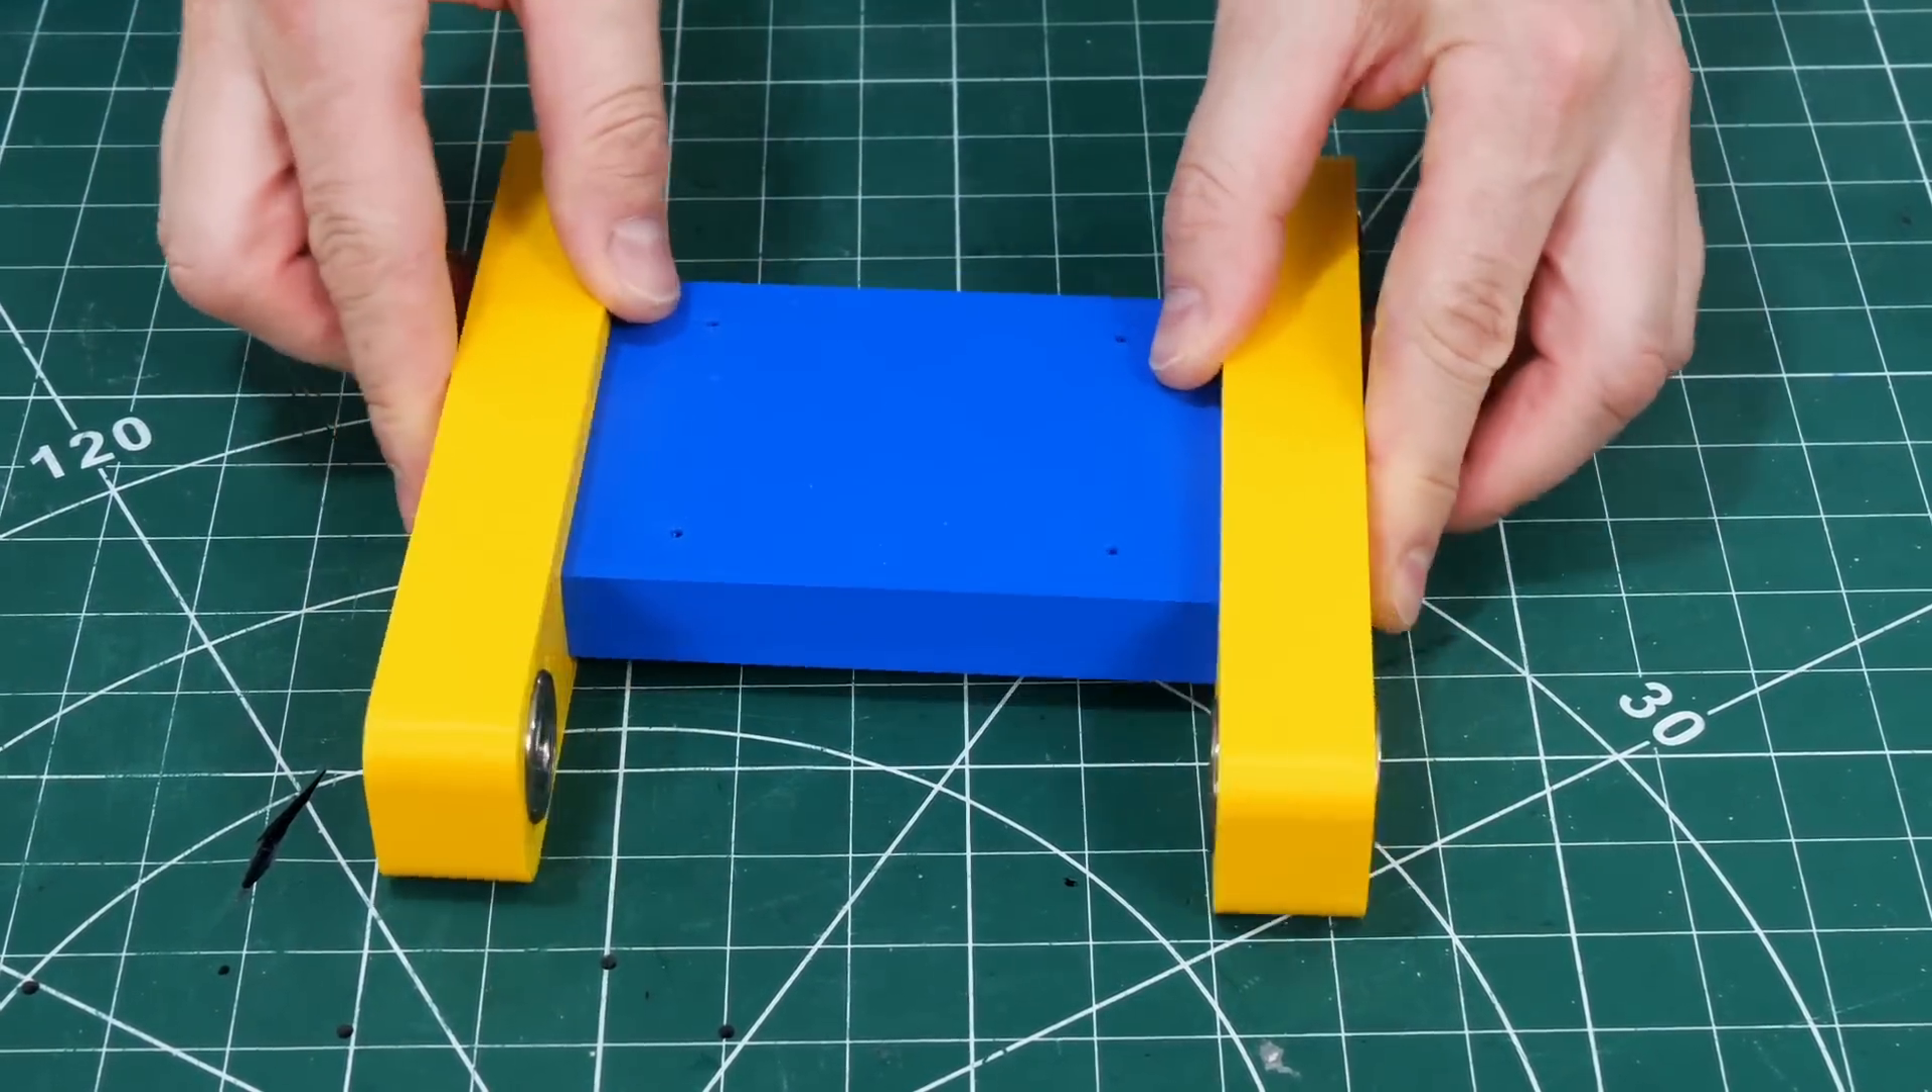Now it's time to put the base together that allows it to rock back and forth, so we've got a block there and two side pieces with some chunky bearings in that all fit together like that.